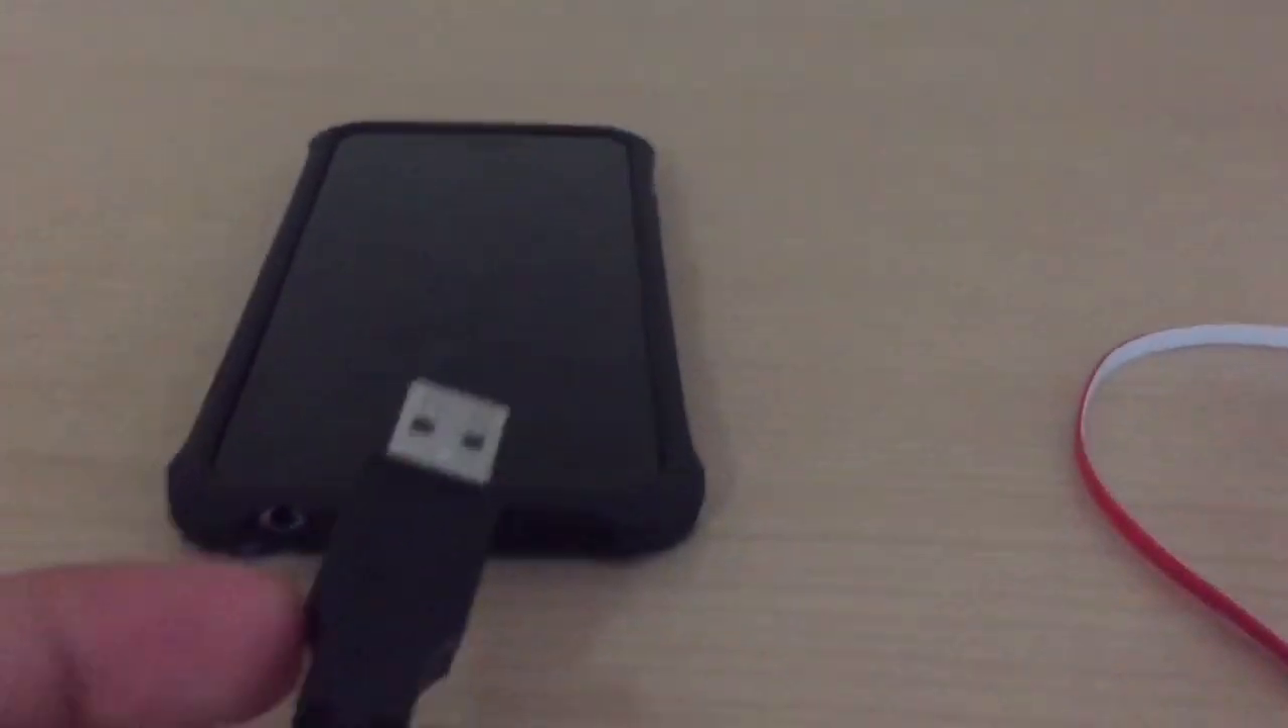As you can clearly see if you're you know if you're not blind this giant piece of material is not gonna fit in this tiny little hole.